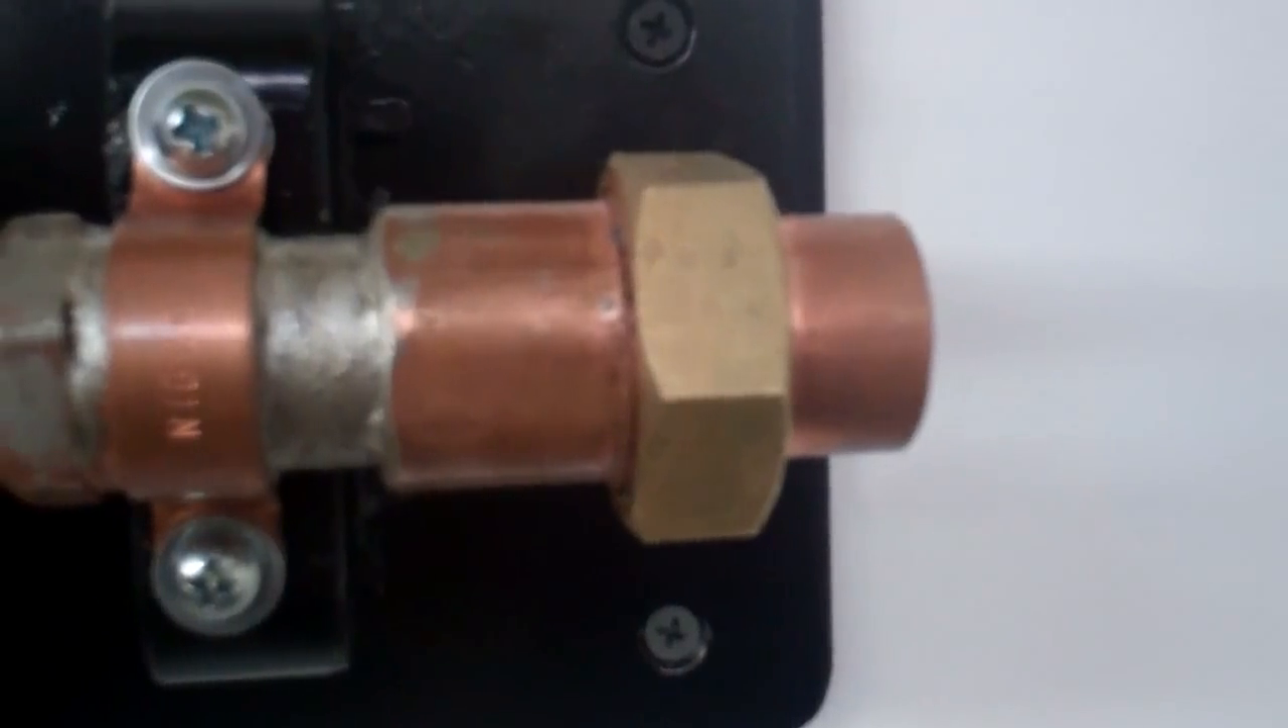Yeah, so I got this motor guard filter mounted to the wall. And I put a union at this end just so I can take it apart if I ever have to.